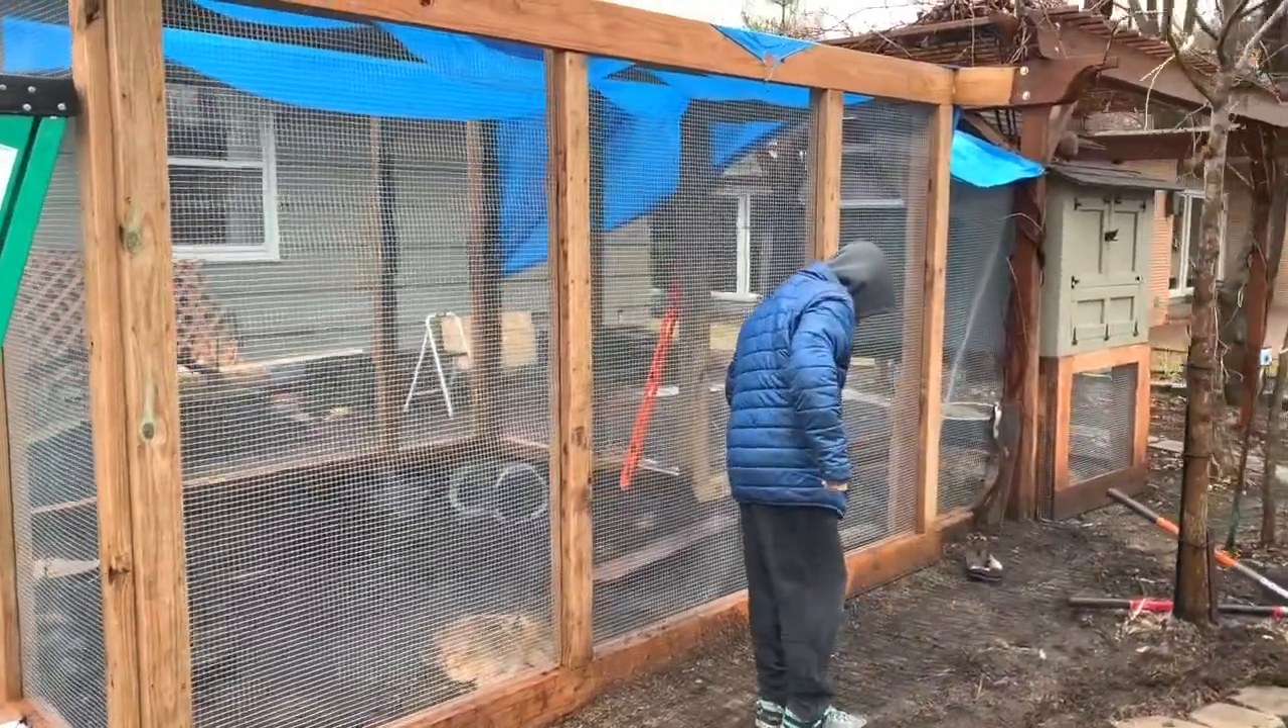Okay the chicken wire or hardware cloth is all finished all around the perimeter of the coop.